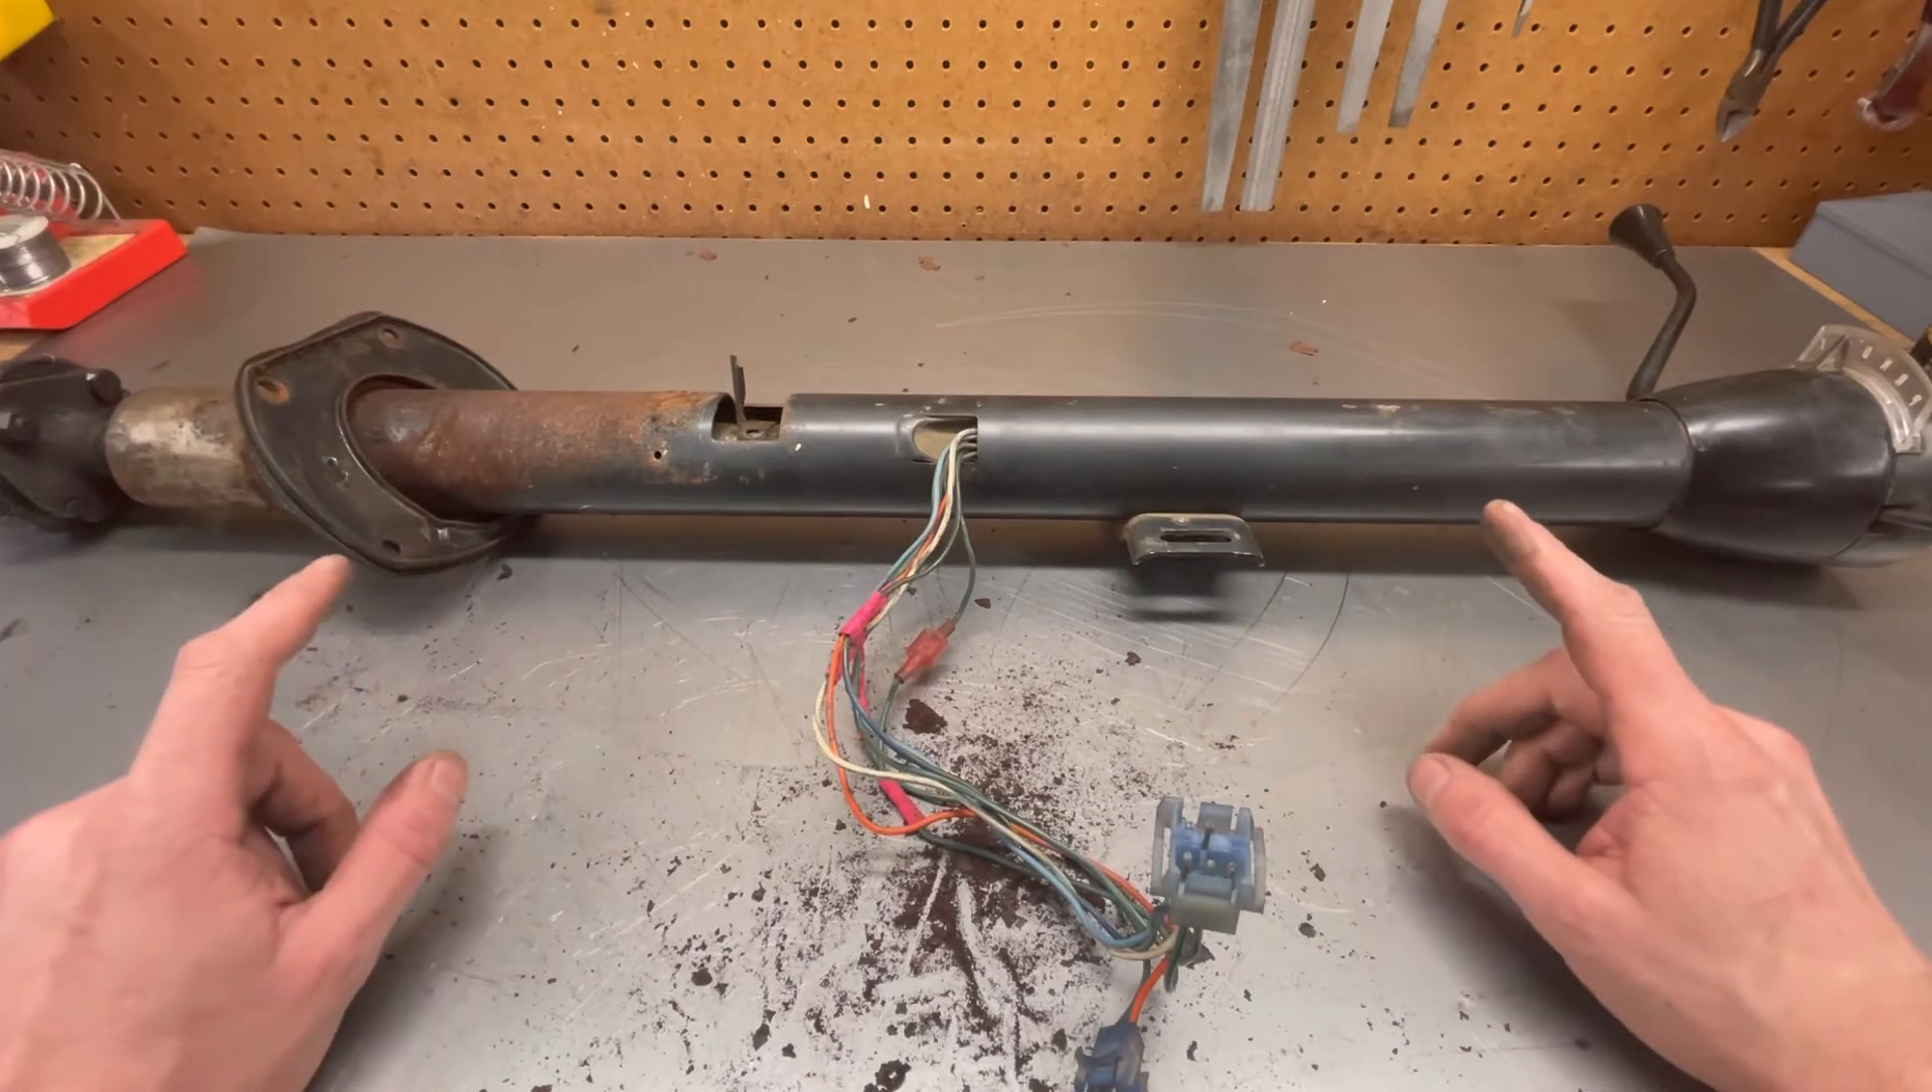So i got the steering column pulled out of the 68.